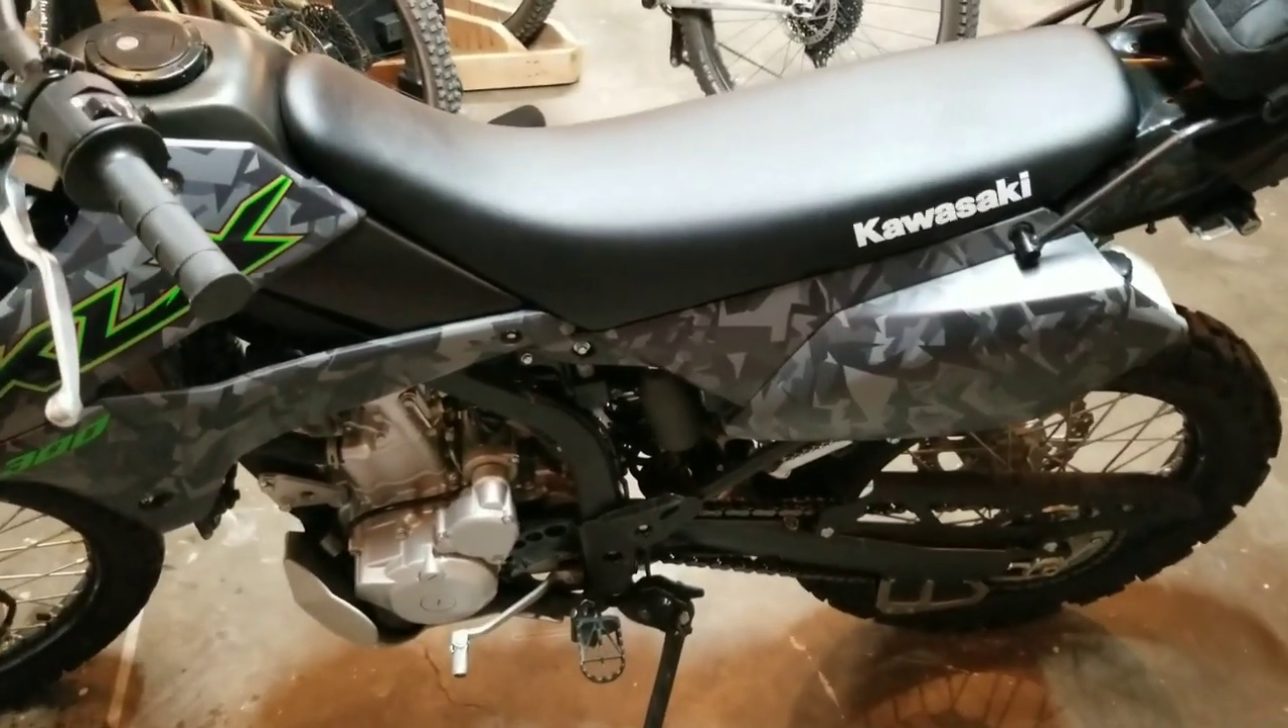Finally got my left rear plastic so the bike is complete now.